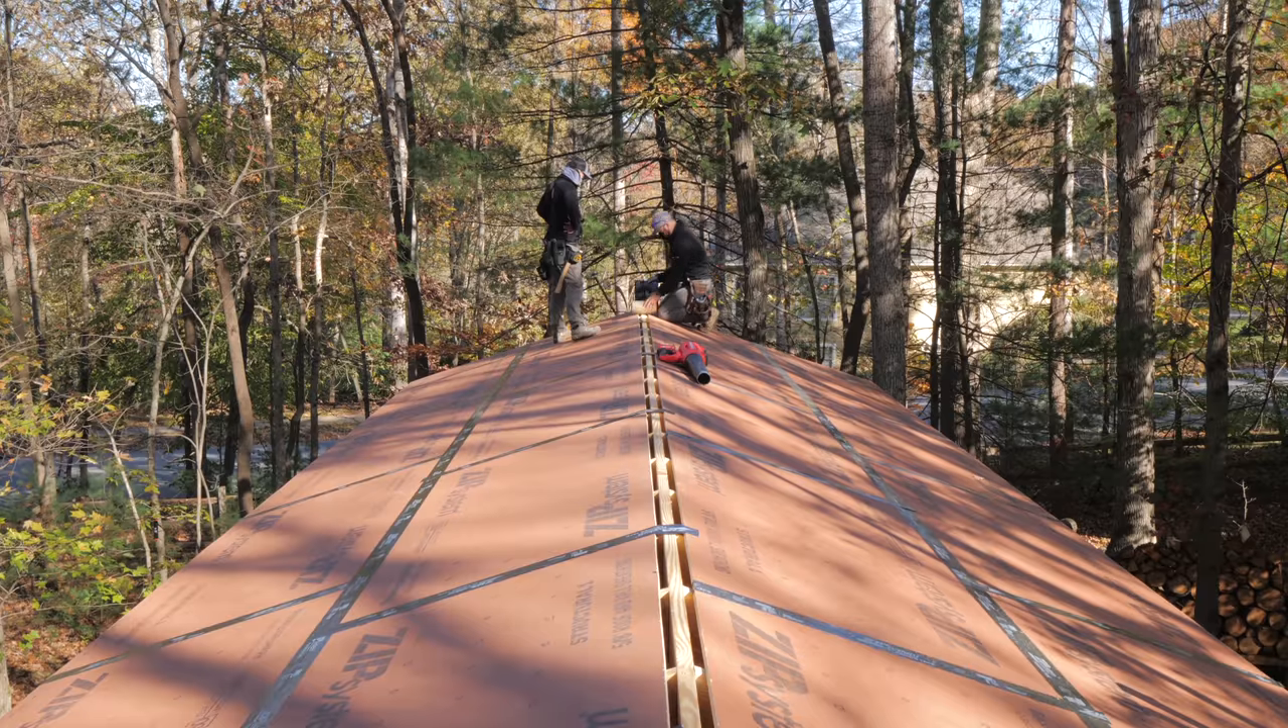With the roof sheathing on the only thing left to do to get the roof water tight was to seal up the open area where the ridge vent will be installed.